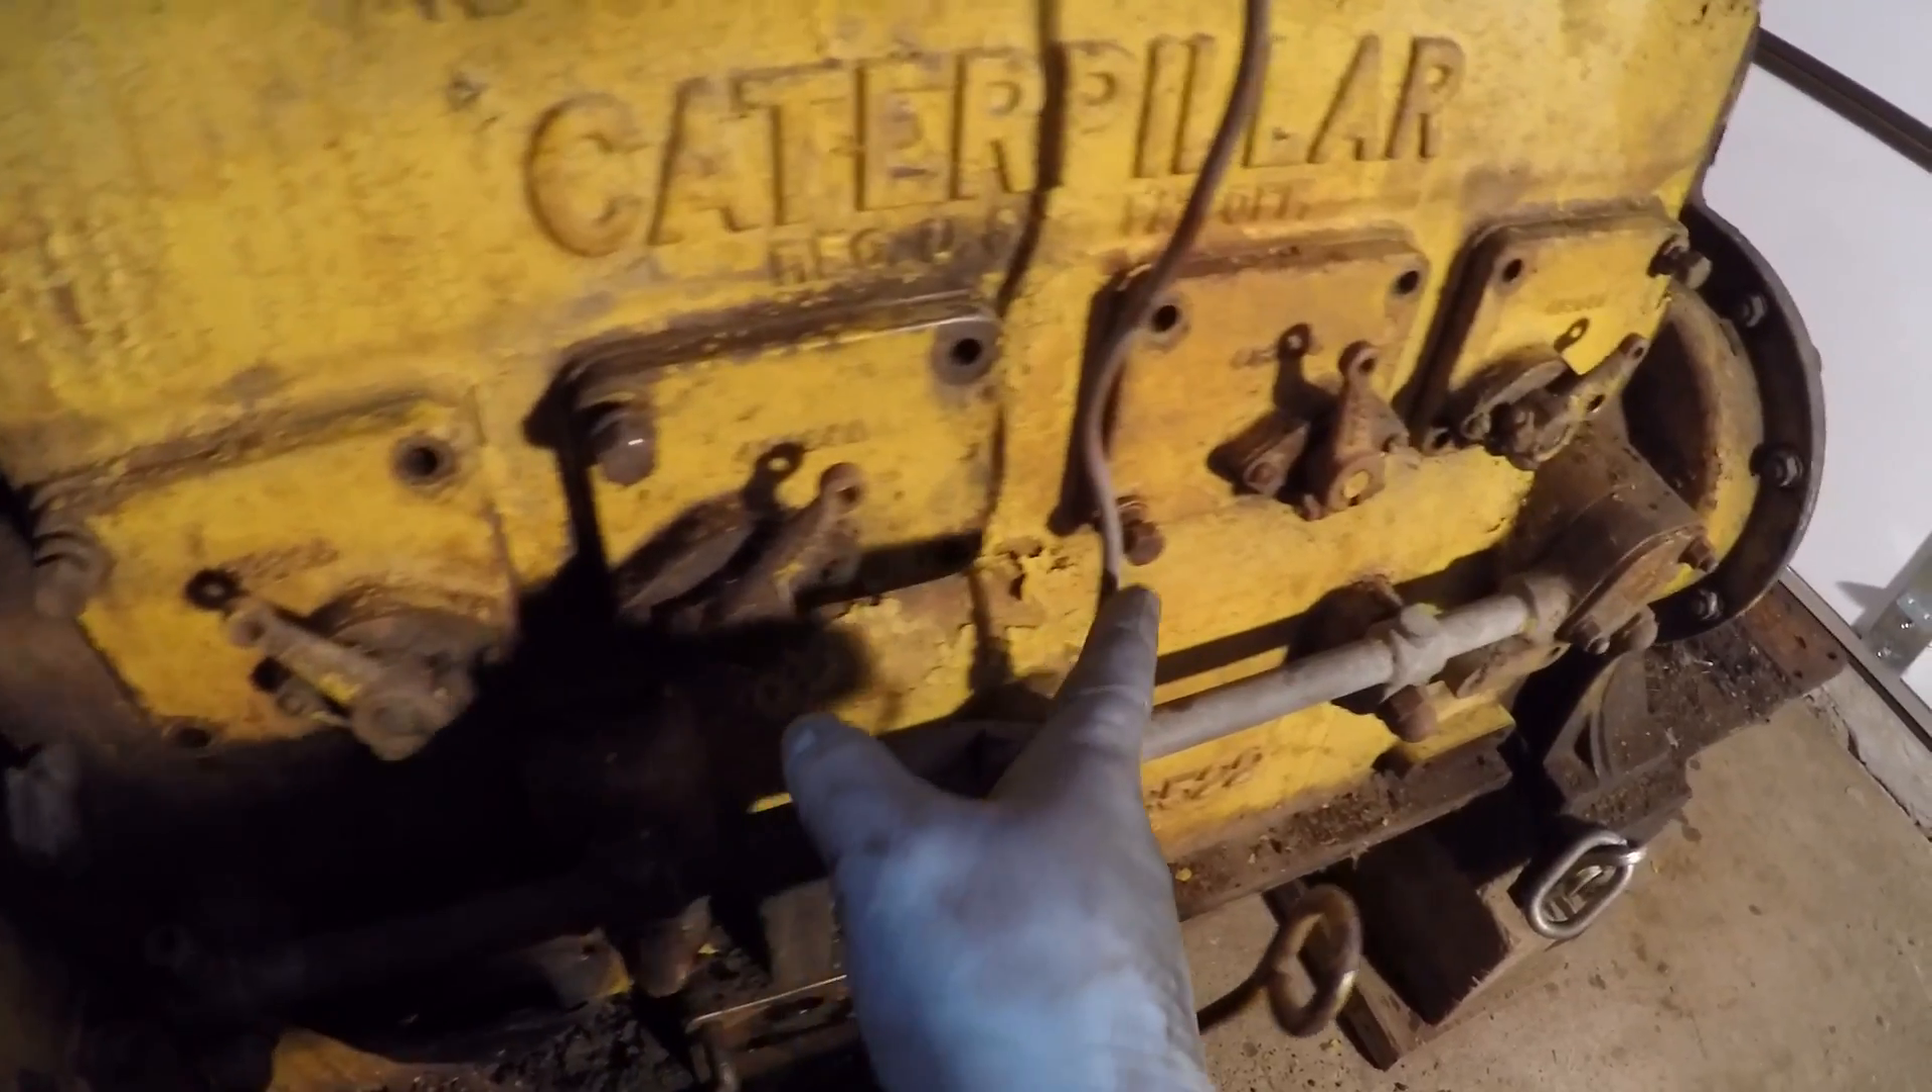I've also removed most of the bolts for these lifter housings.